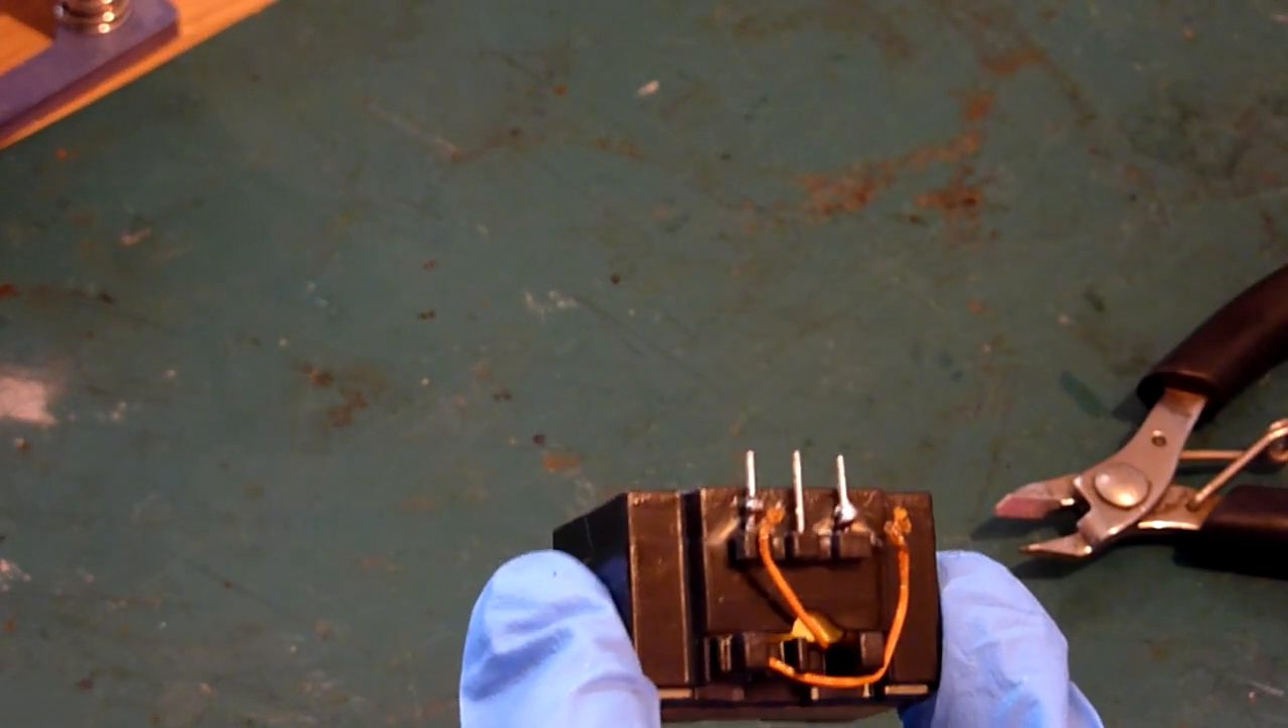So, three pins now are back in place.